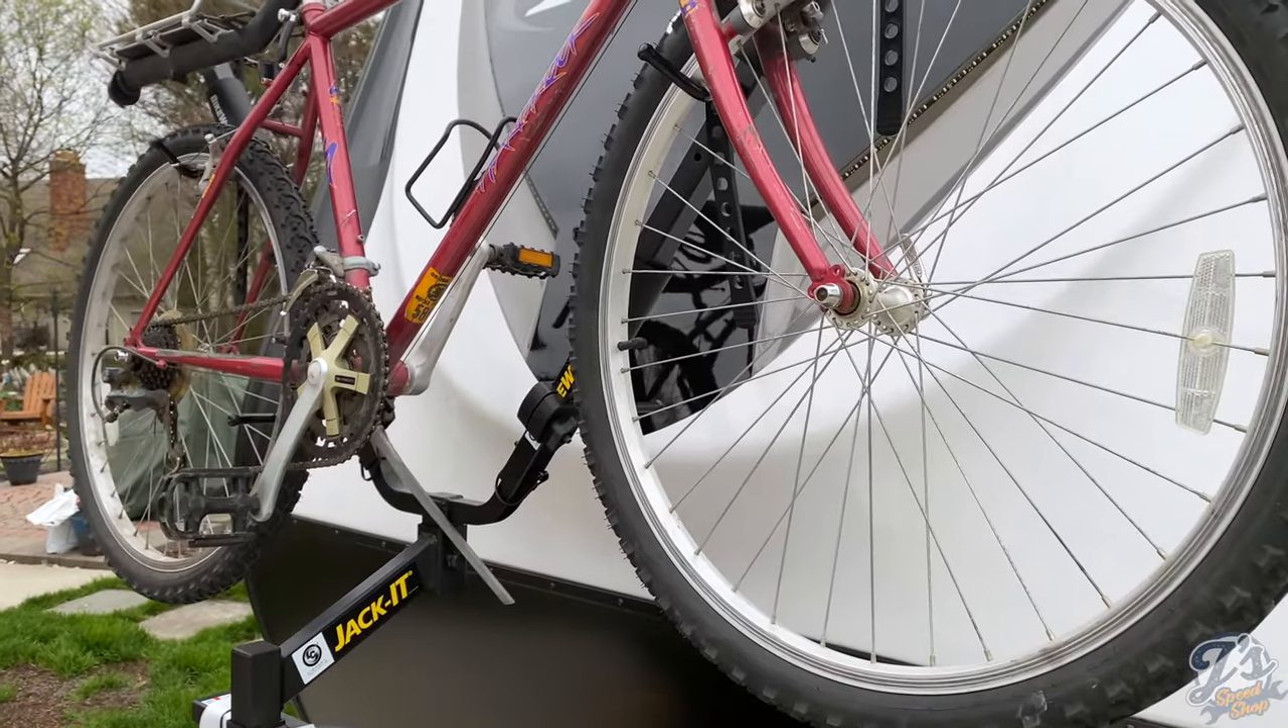I left my kickstand down, so it's hitting the racks. It's not quite sitting perfect right now.